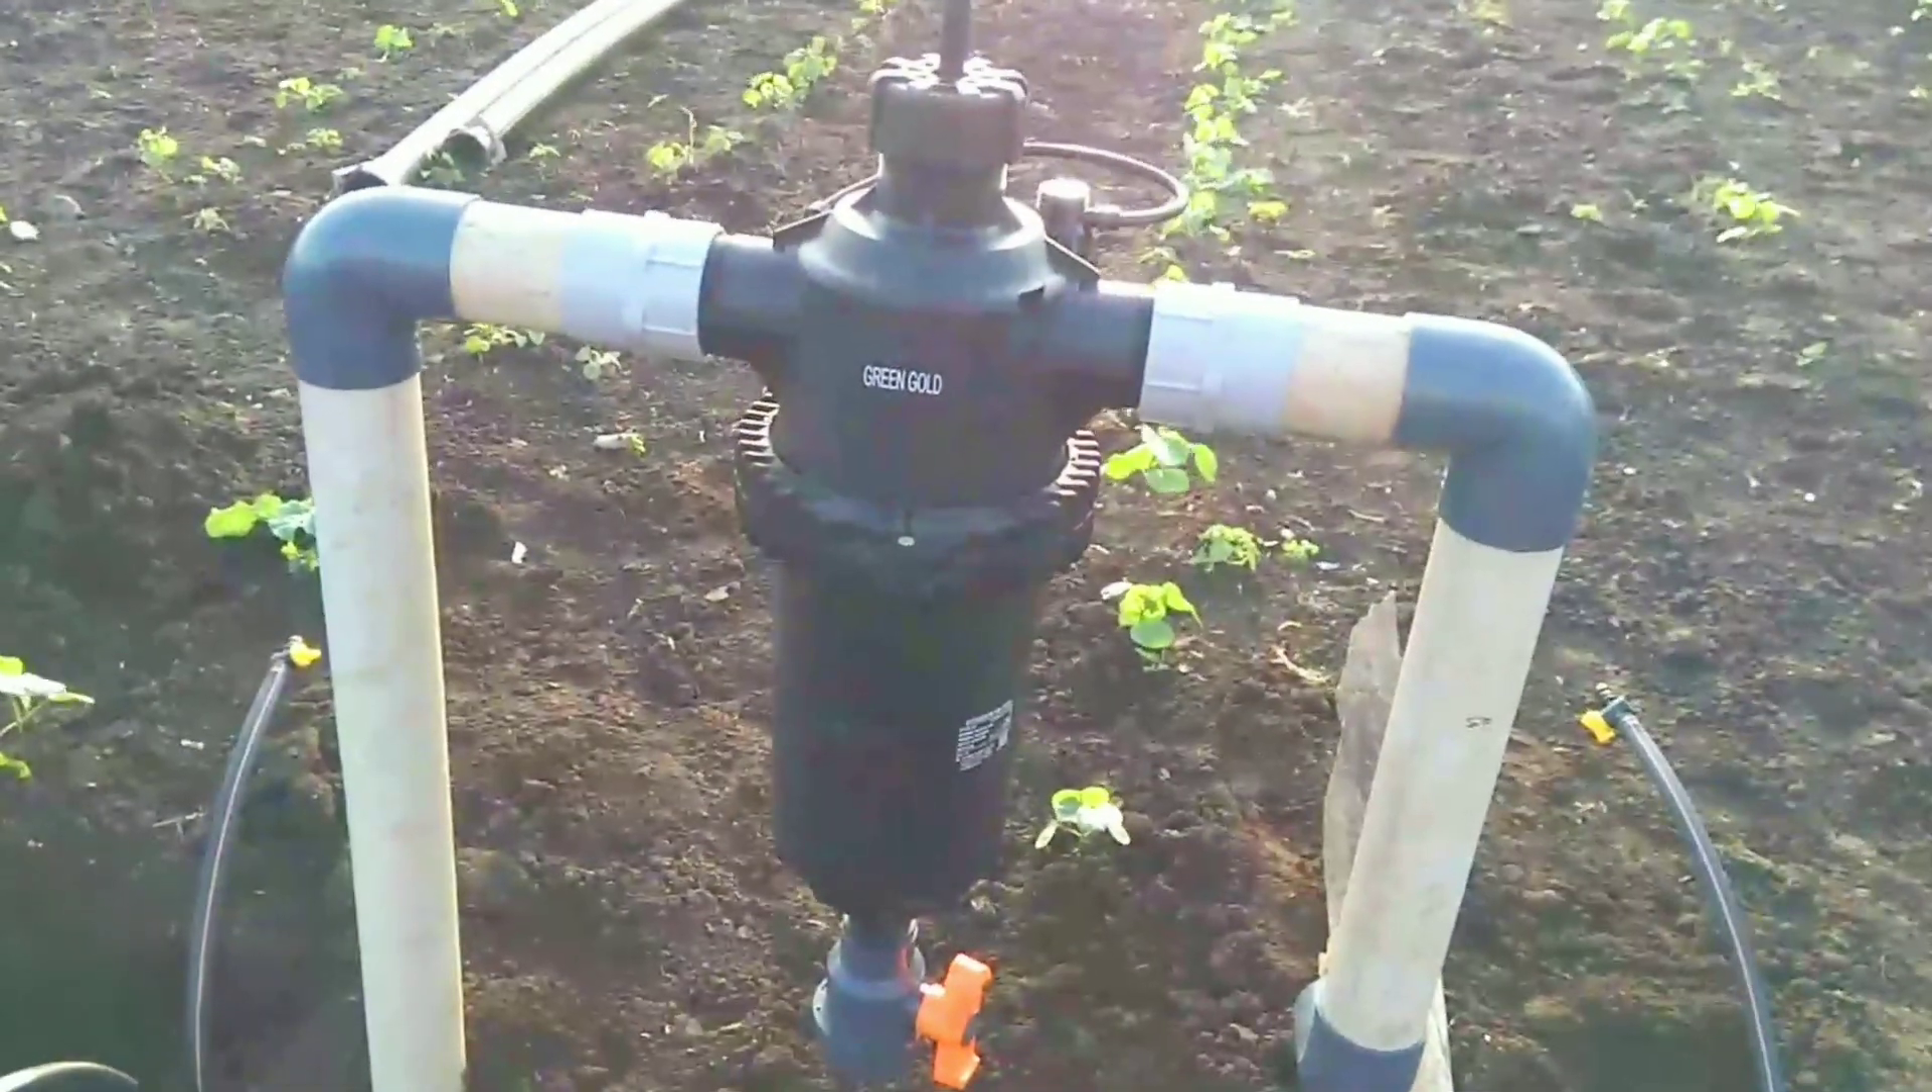यह देखो यह फिल्टर हमने इसी तरह फिट किया है।